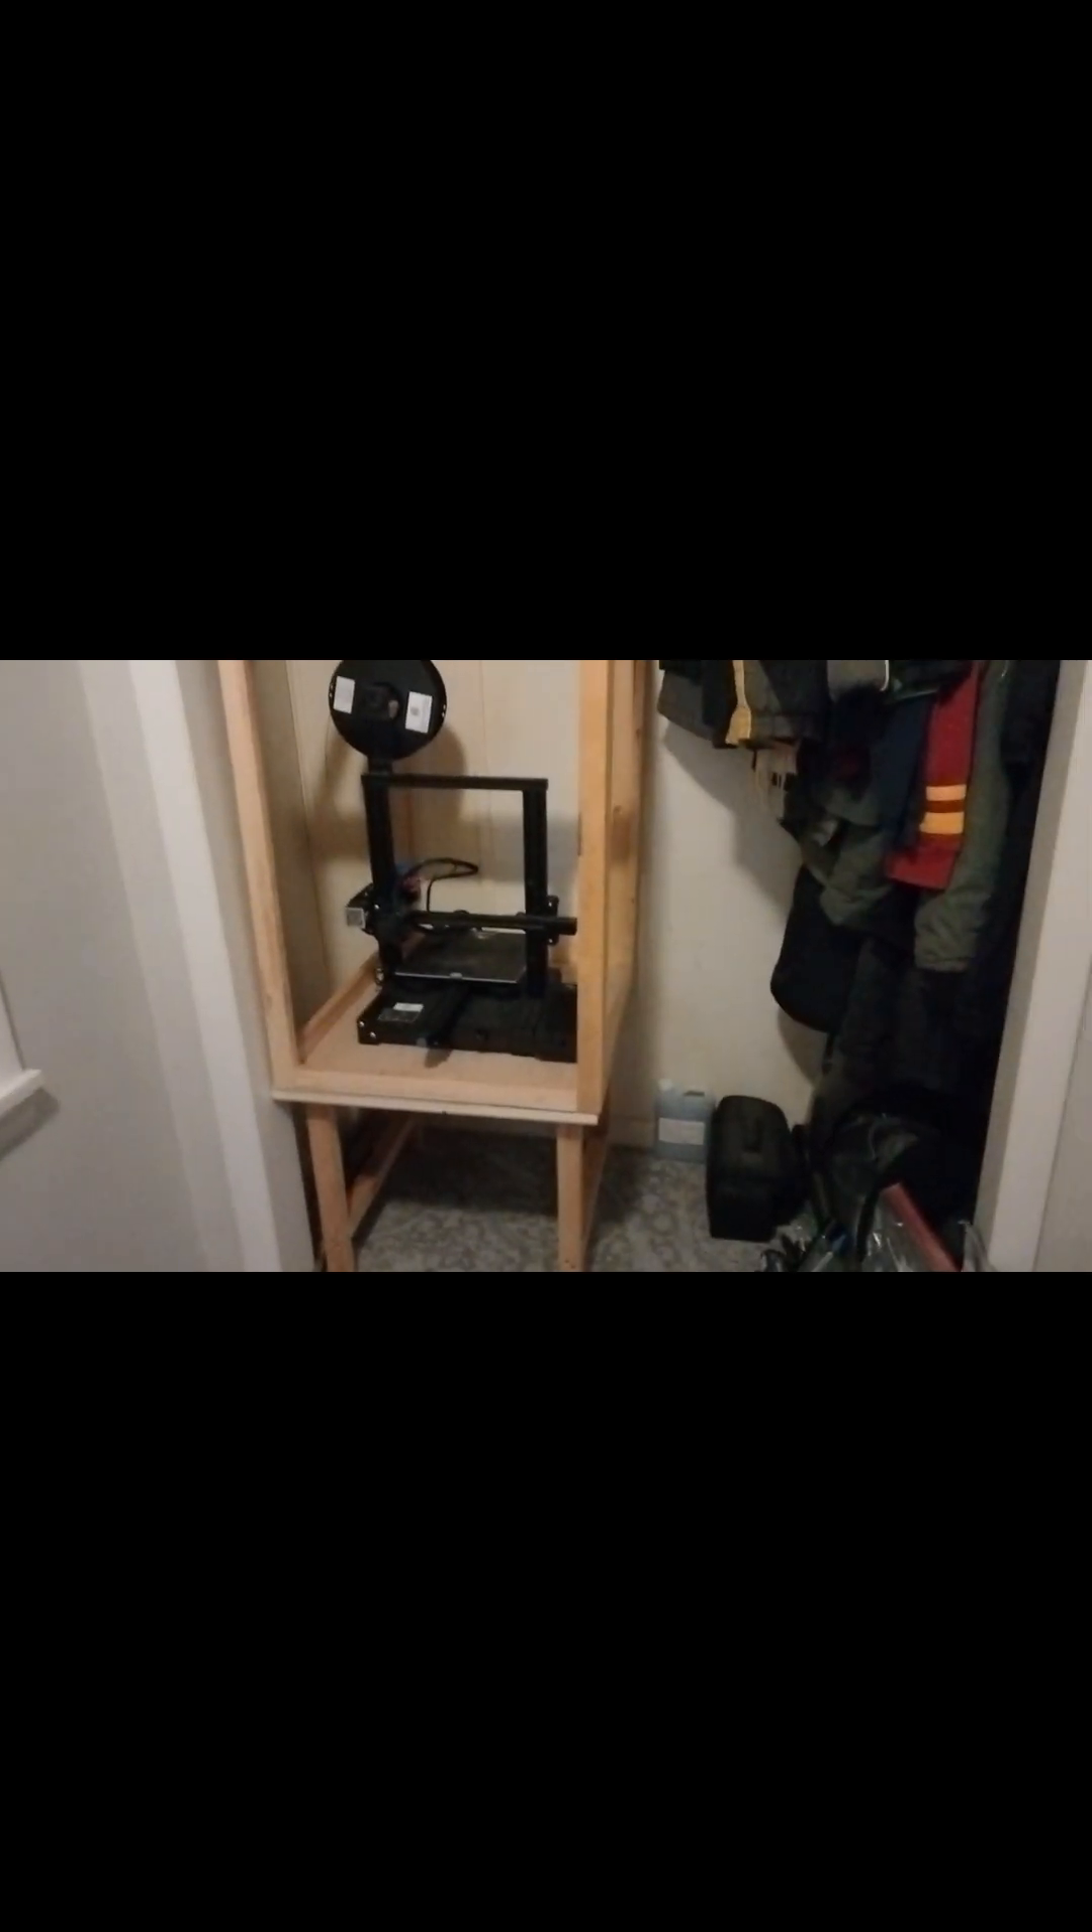Okay, and here is the enclosure in place. I still have to put the skin on it, and that's the real trick, so I will do that next.